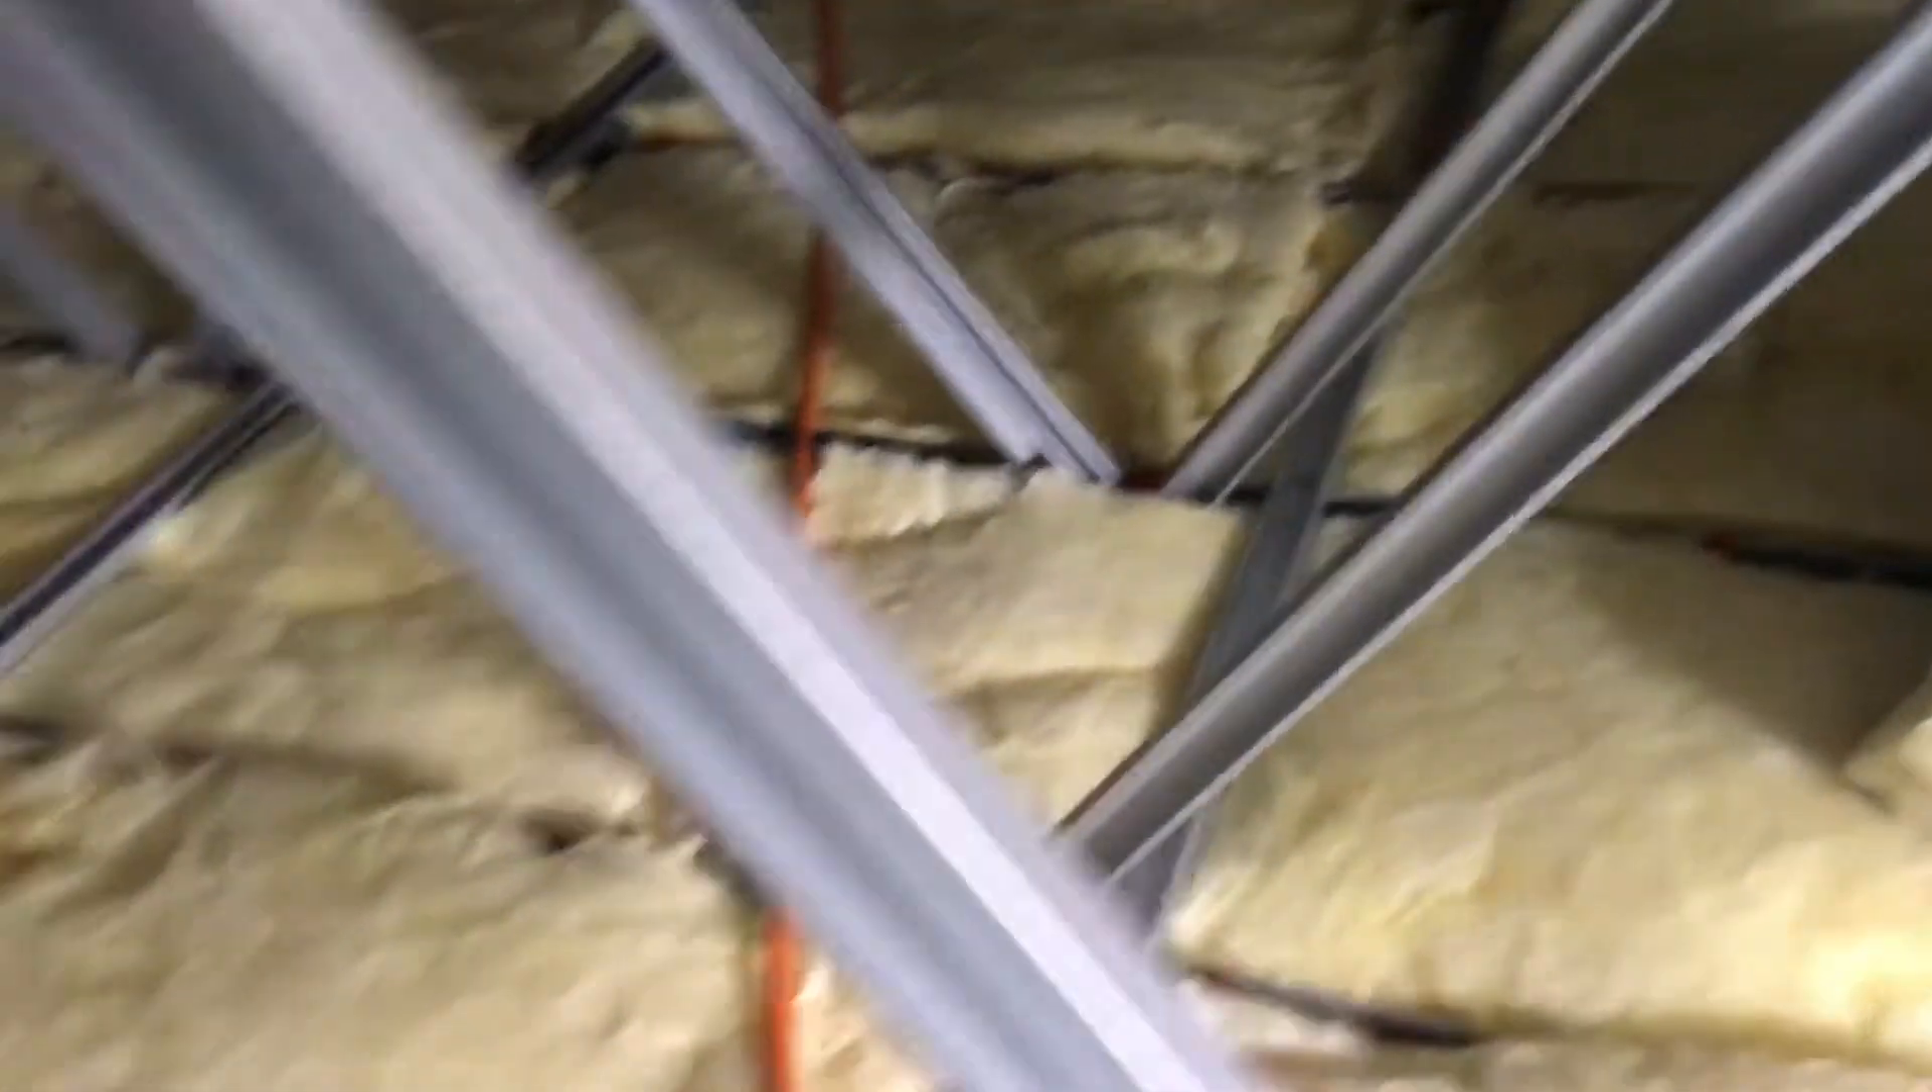Every single bay has these little gaps here see where a normal frame would be that little bit wider and the bat would fit neatly but every bay you'll find is just a little bit short for the bat.